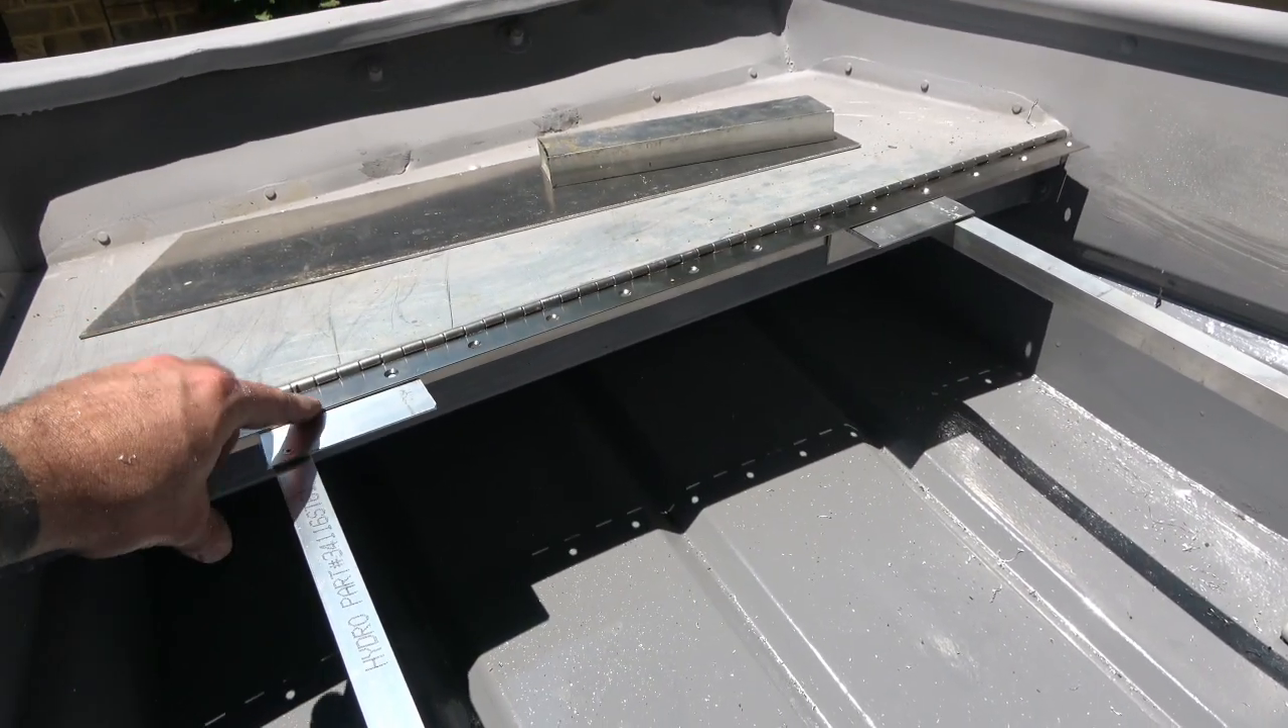I just went ahead and riveted this piano hinge all the way across and then i went back with some angle iron in two of the holes and riveted it on both sides.